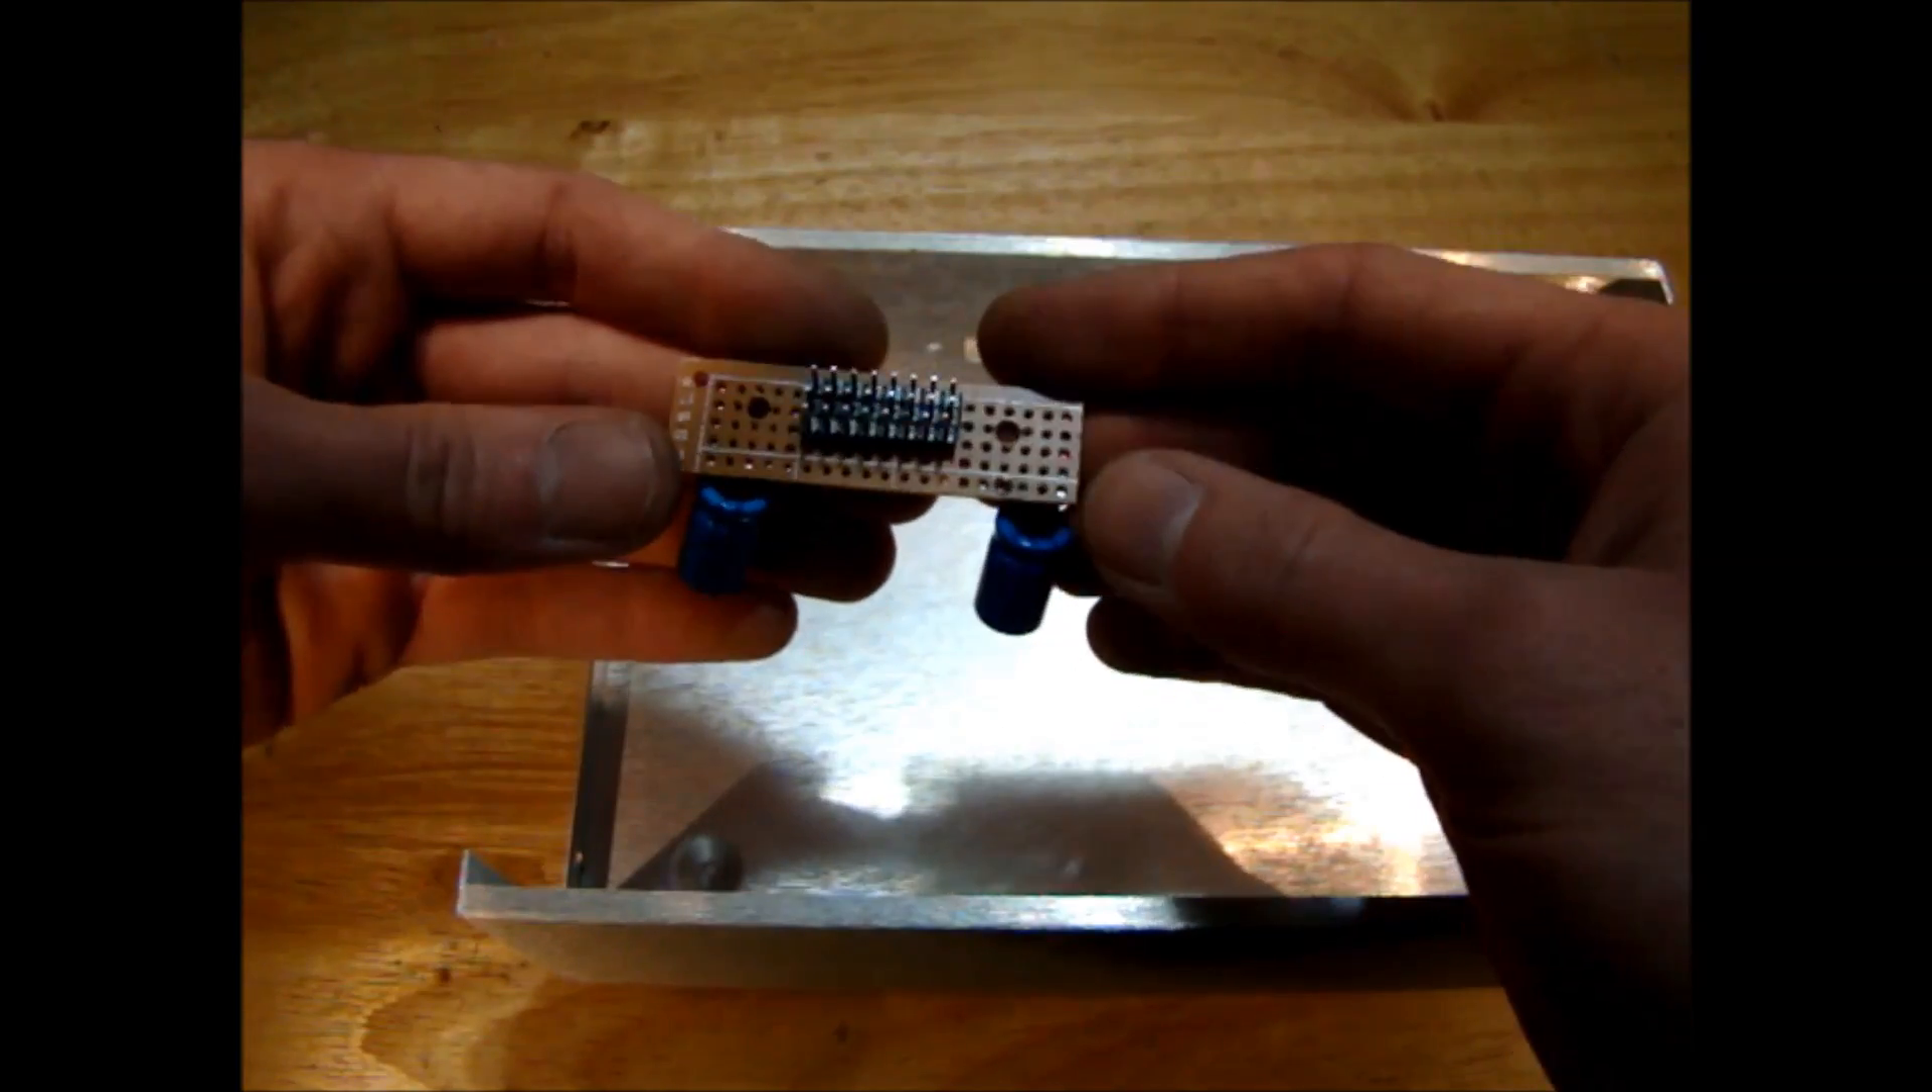Here's the headers all made up I also added a couple of capacitors to act as smoothing capacitors for the high current or for when the servo needs high current.